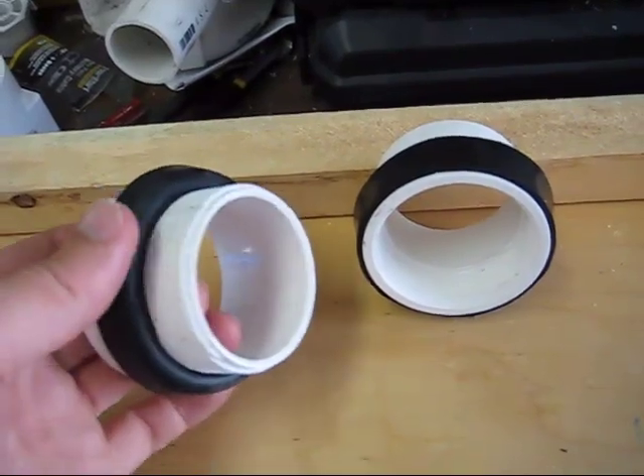Okay, so I've just stretched the gasket around the two -inch pipe.